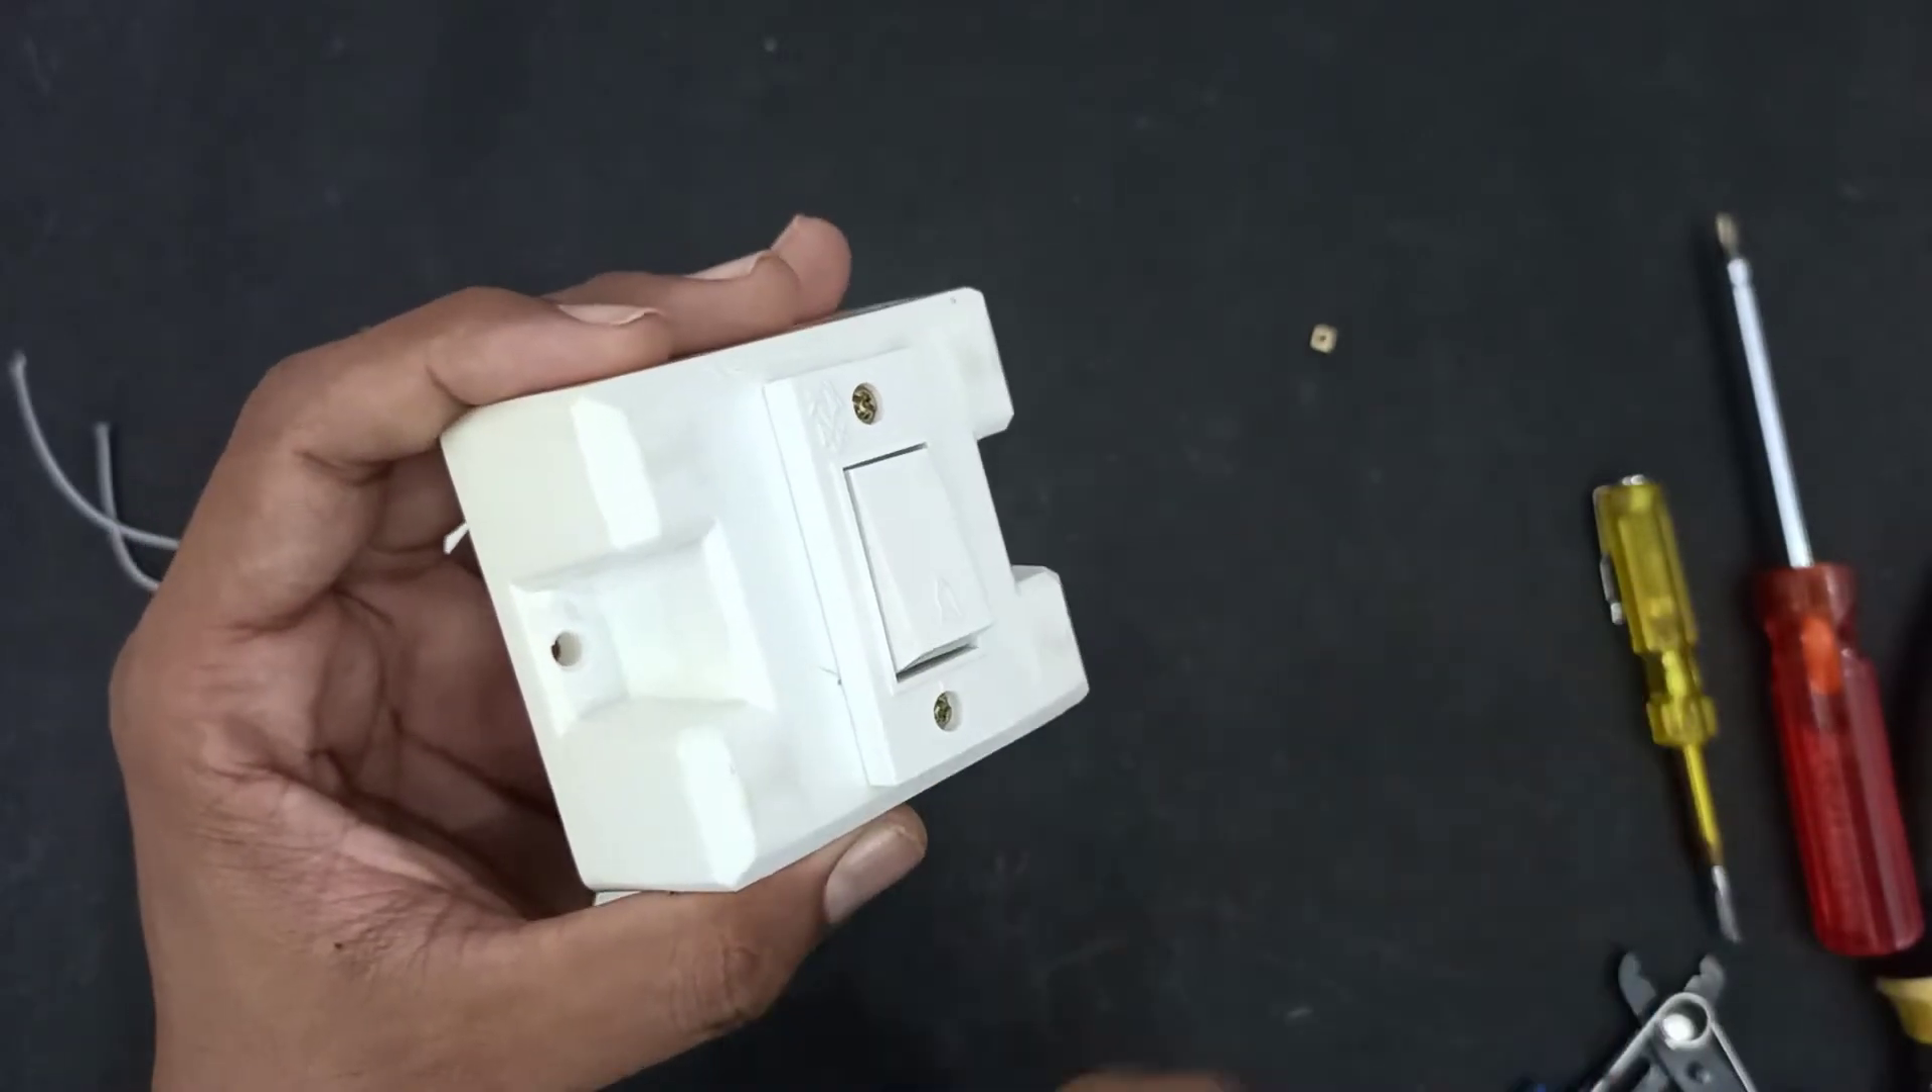तो friends हमने यहाँ पर यह switch लगा लिया है।